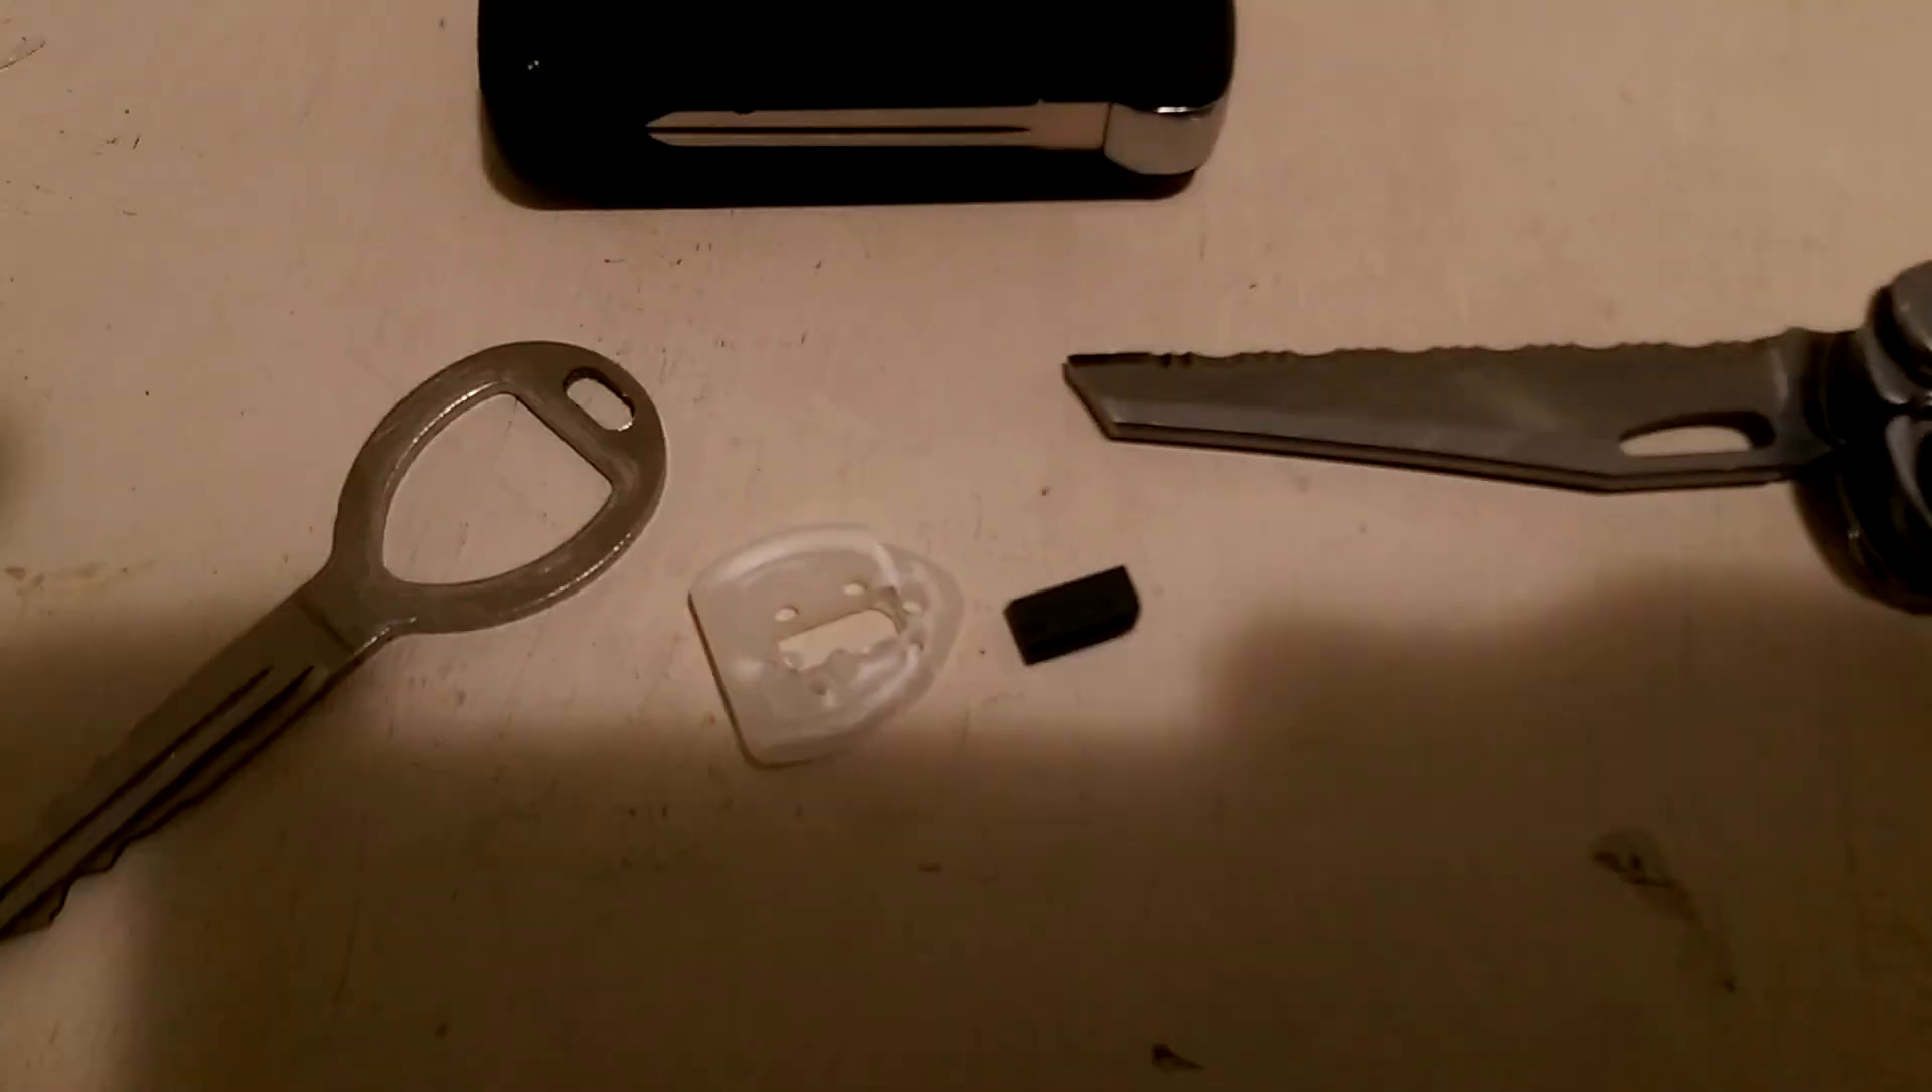Alright I was able to get the little transponder out of the key.